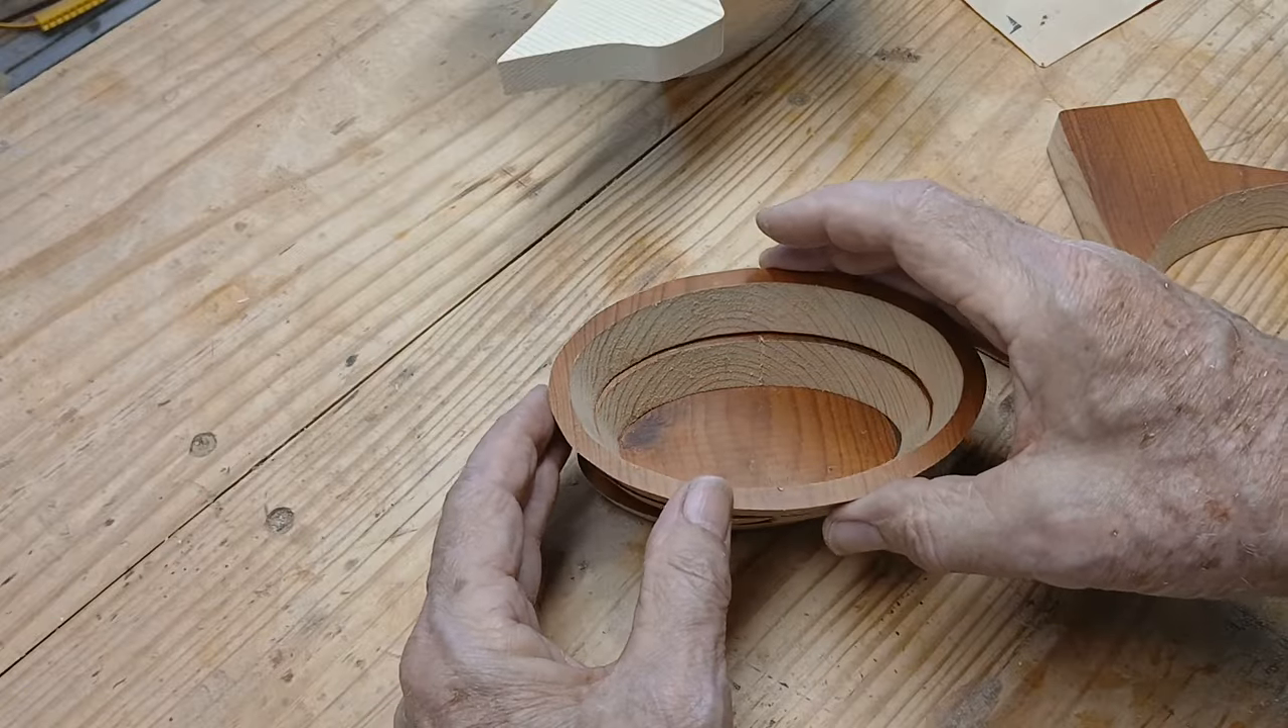I stacked the base back inside of the ring to see what that'd look like.